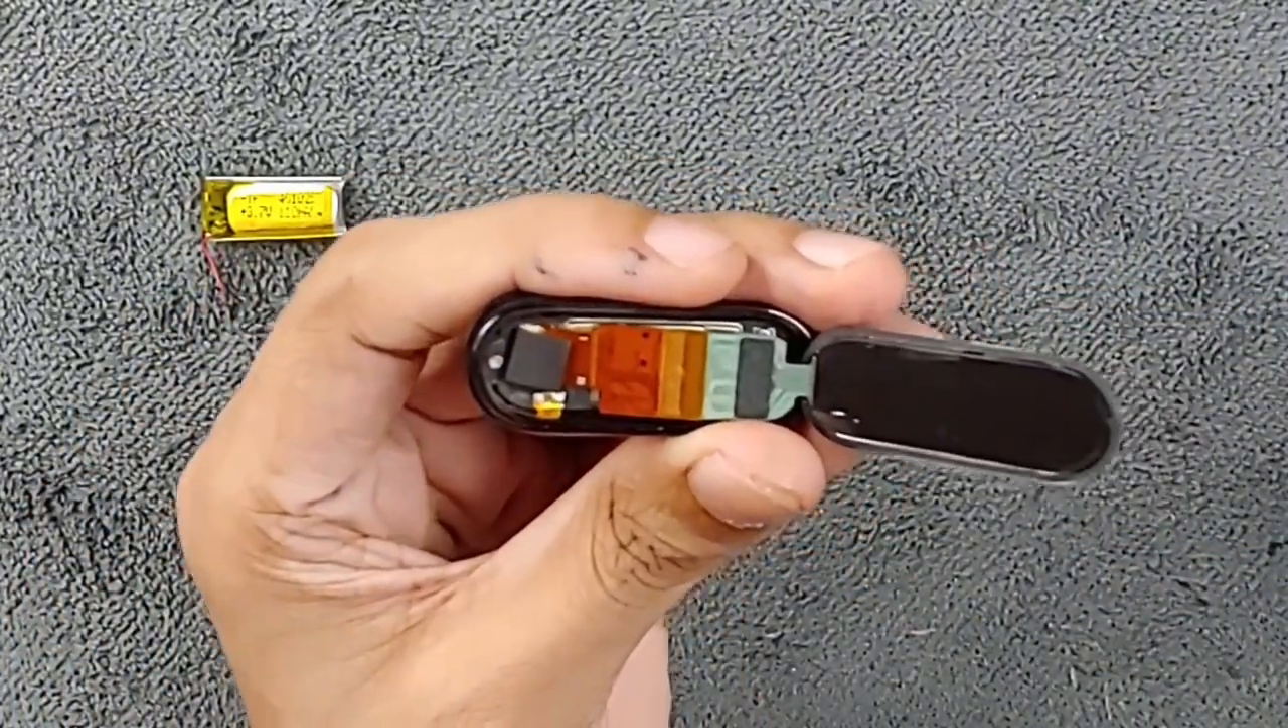As you can see here the display is open already.